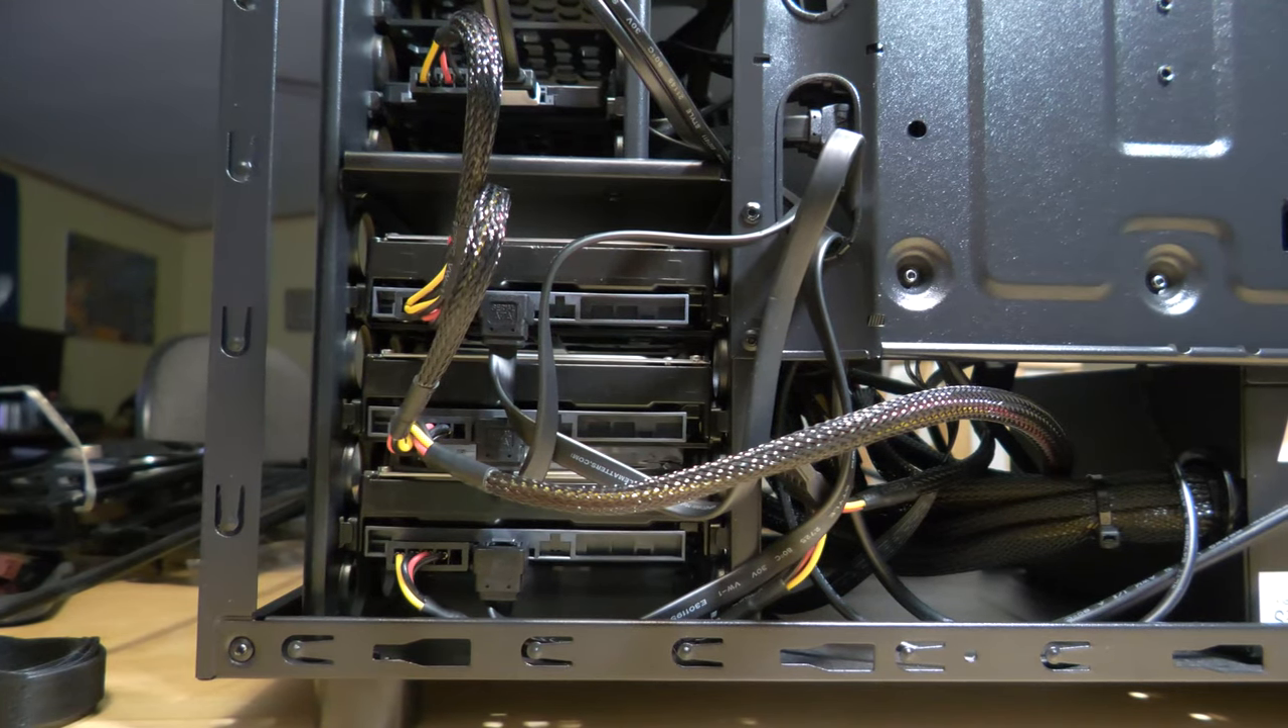Well there it is with all the SATA cables and power cables in the back where the drives are.